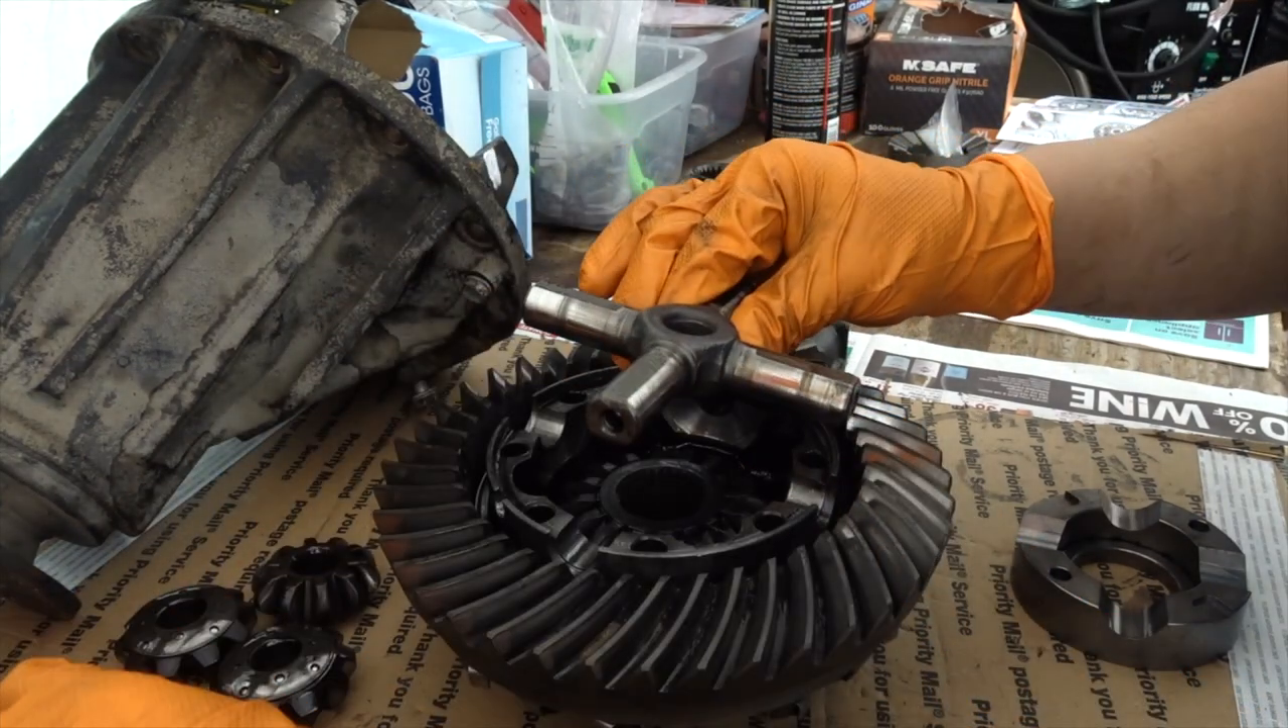So I removed the cross pin. I removed the small spider gears.